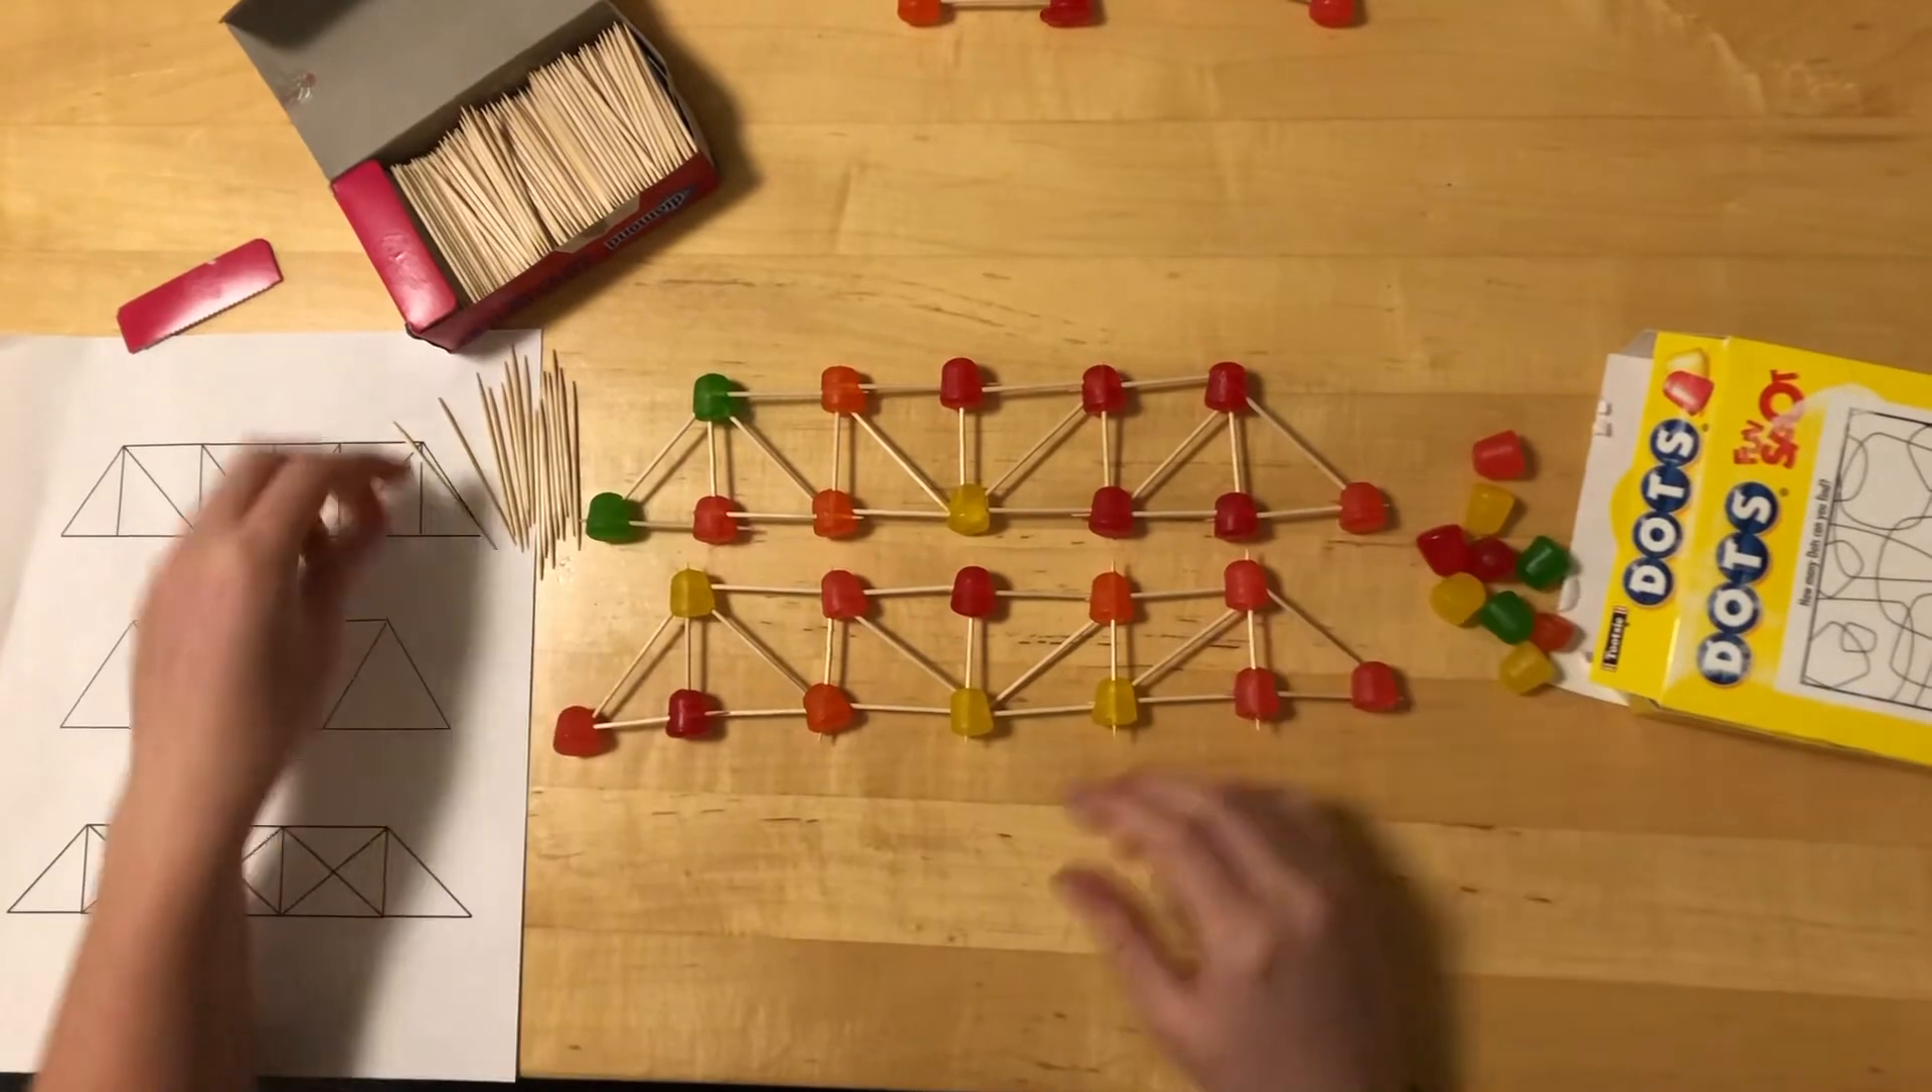Now that we have the two completed sides of the bridge we're going to connect them with toothpicks.